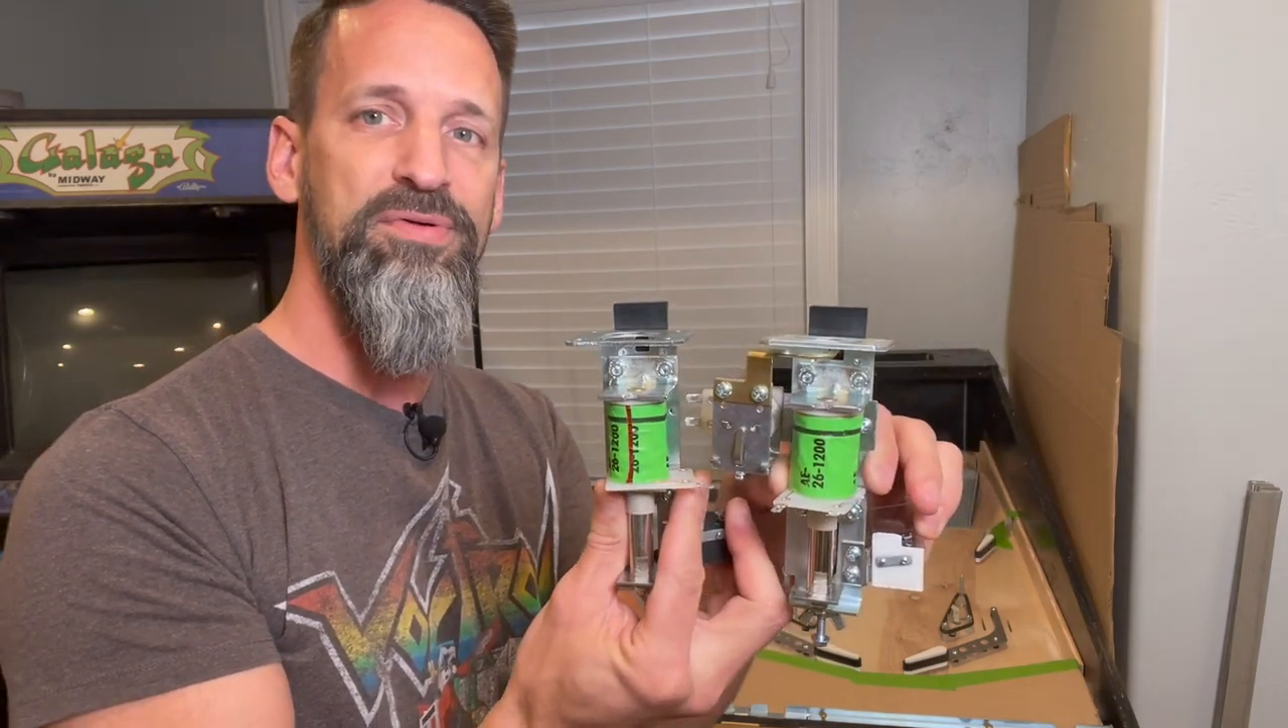And so it makes a big gap between the drop targets.